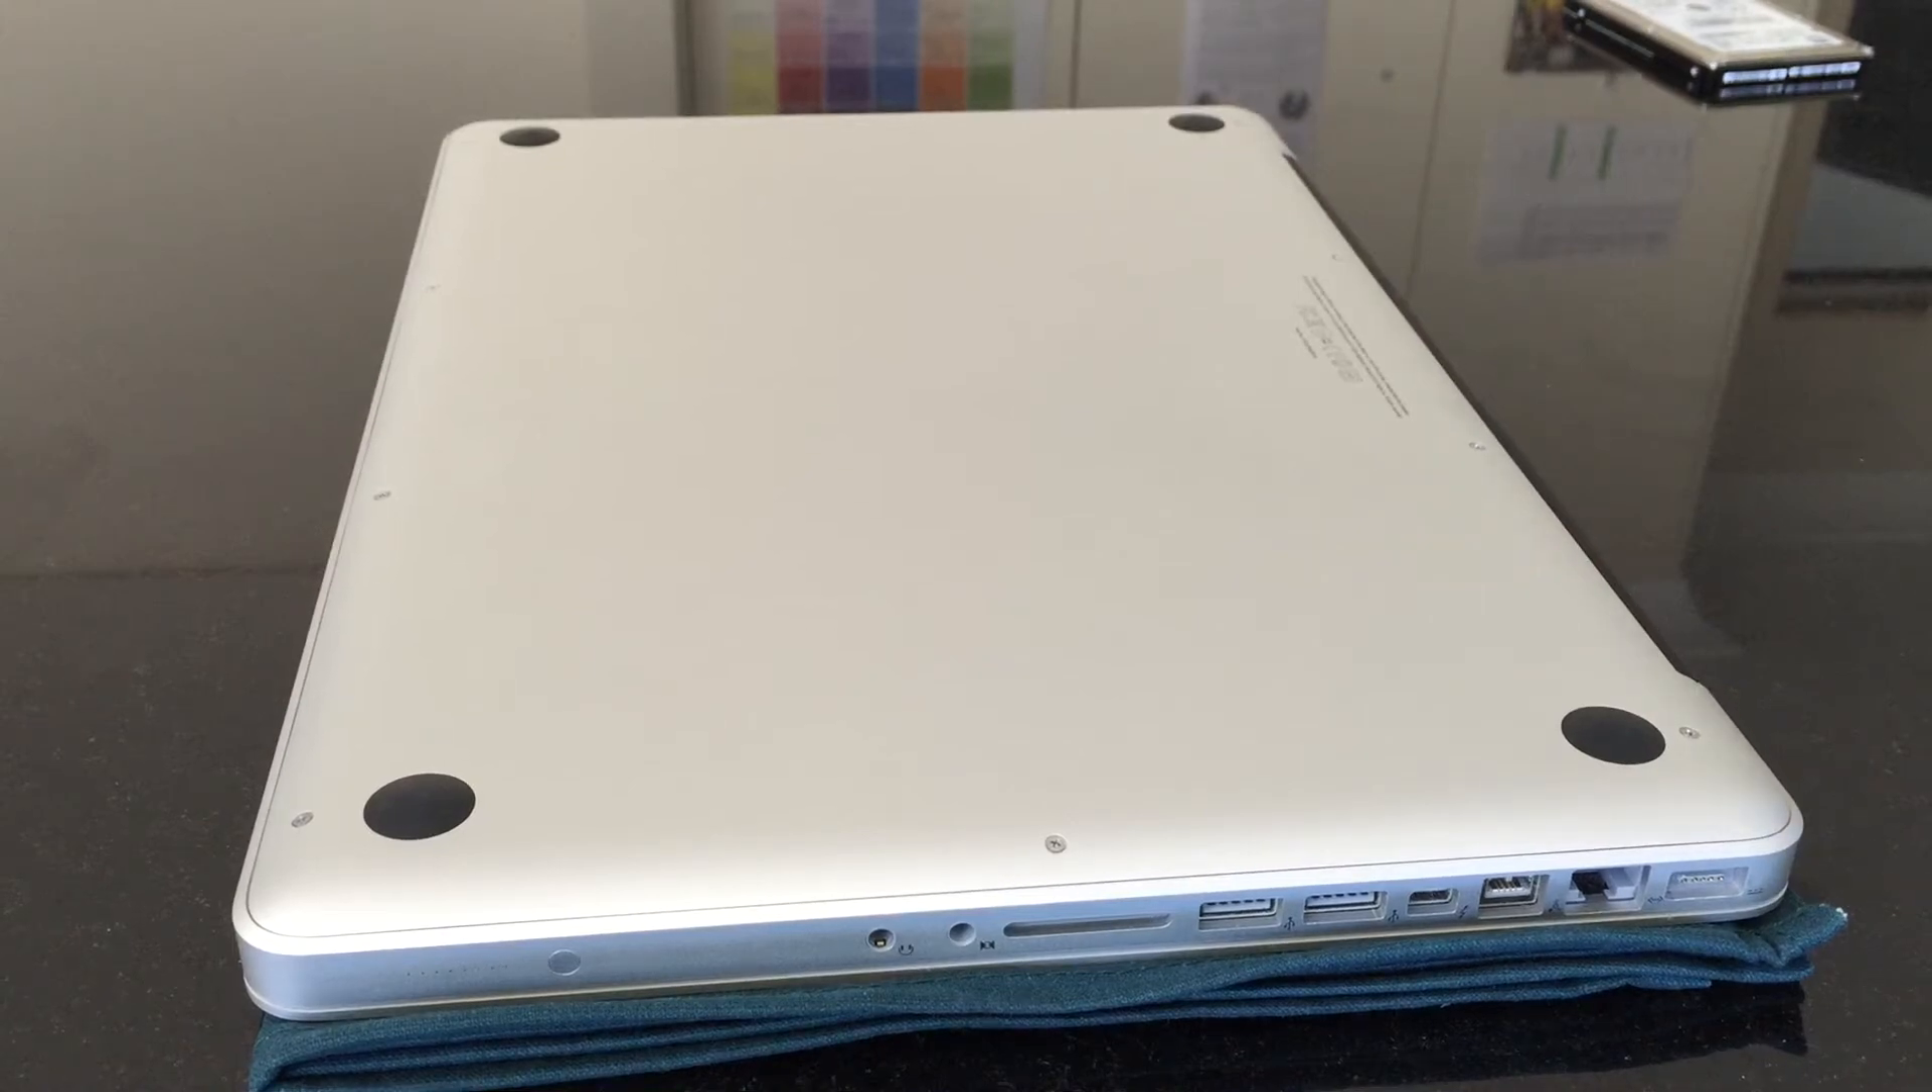Okay, now that the cover's back on, it is the moment of truth.